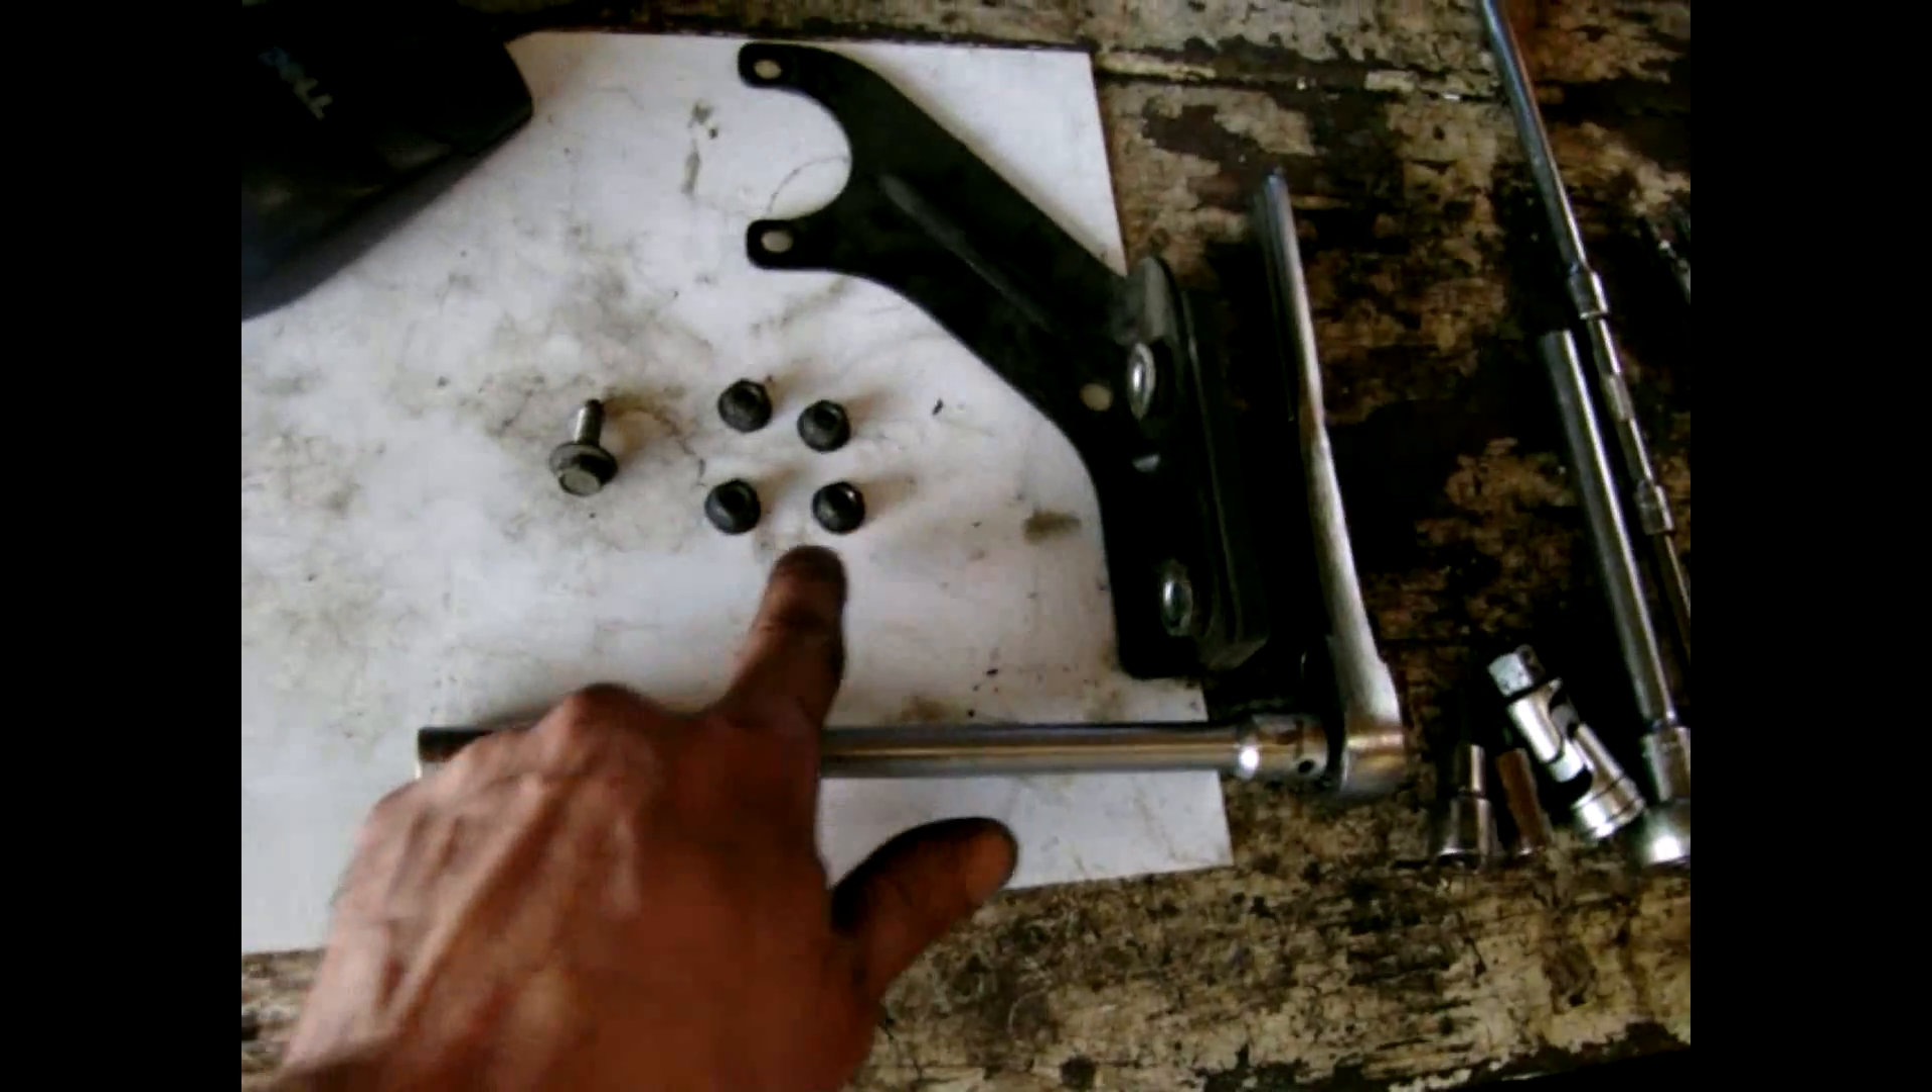All right um here is the uh cruise control bracket removed.